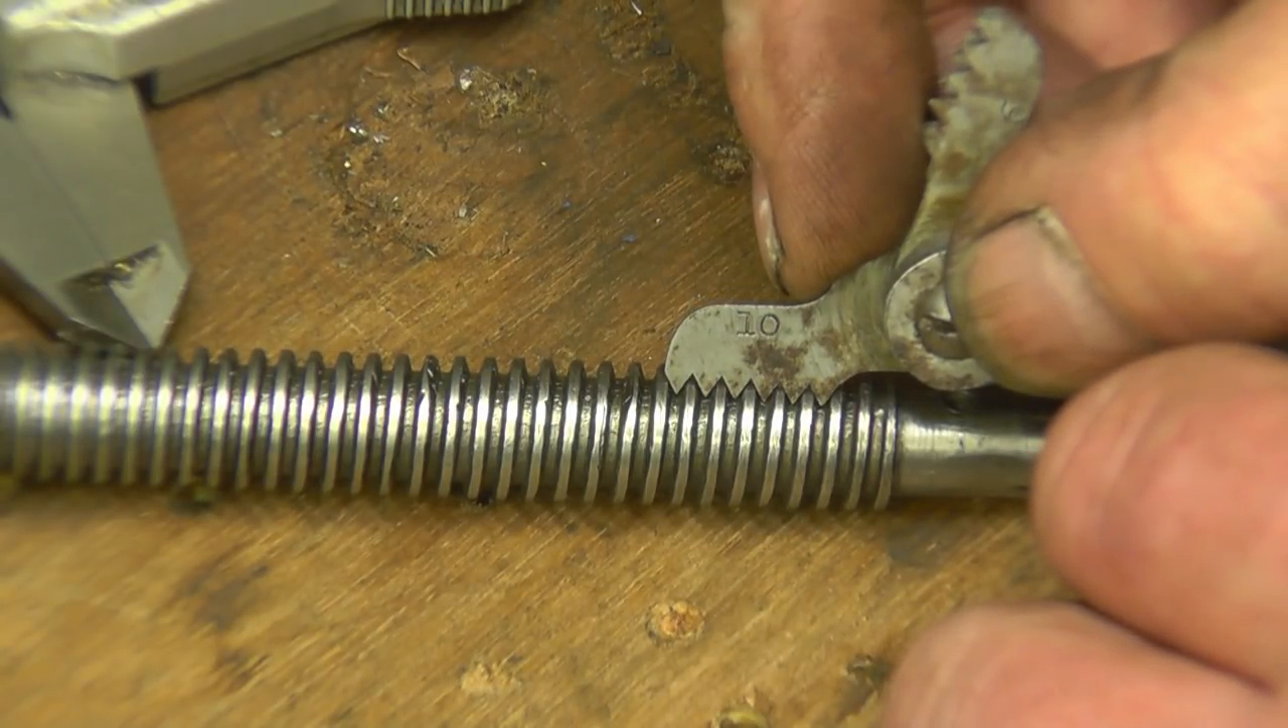That's a 10 tpi gauge you can see it's actually lining up very nicely.